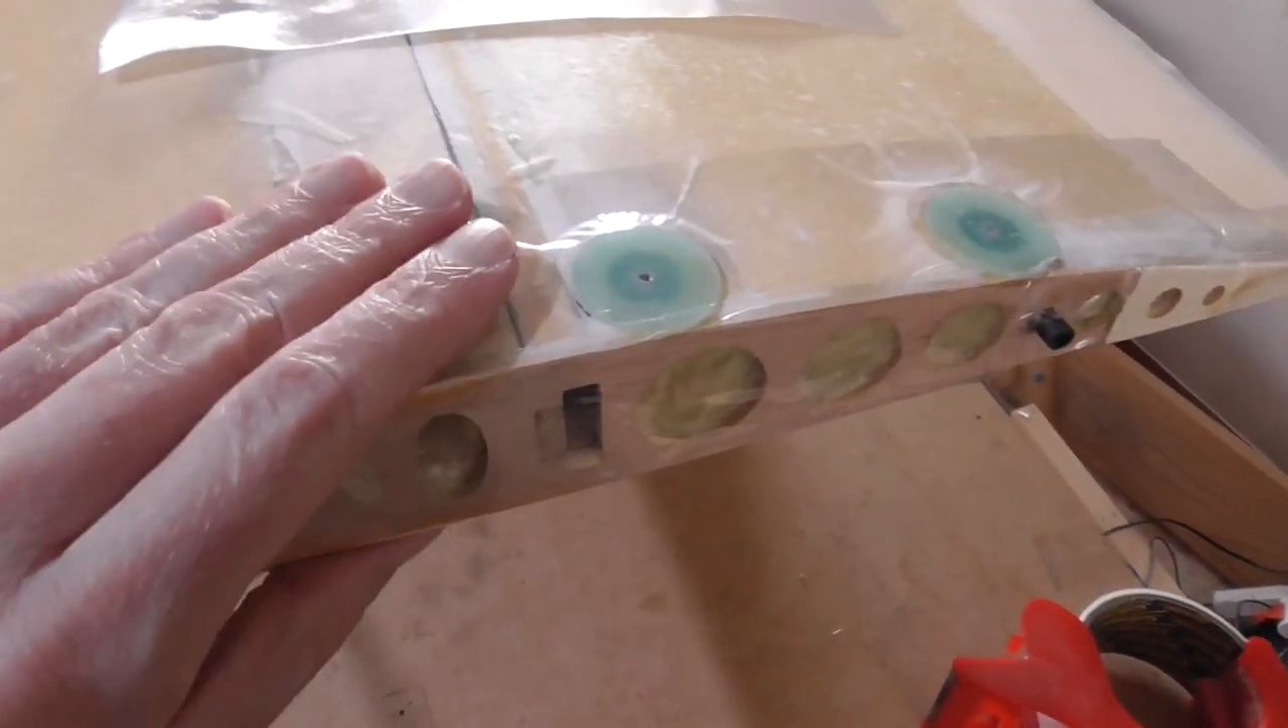These little discs are all stuck in there now and I've covered them over with packing tape here.